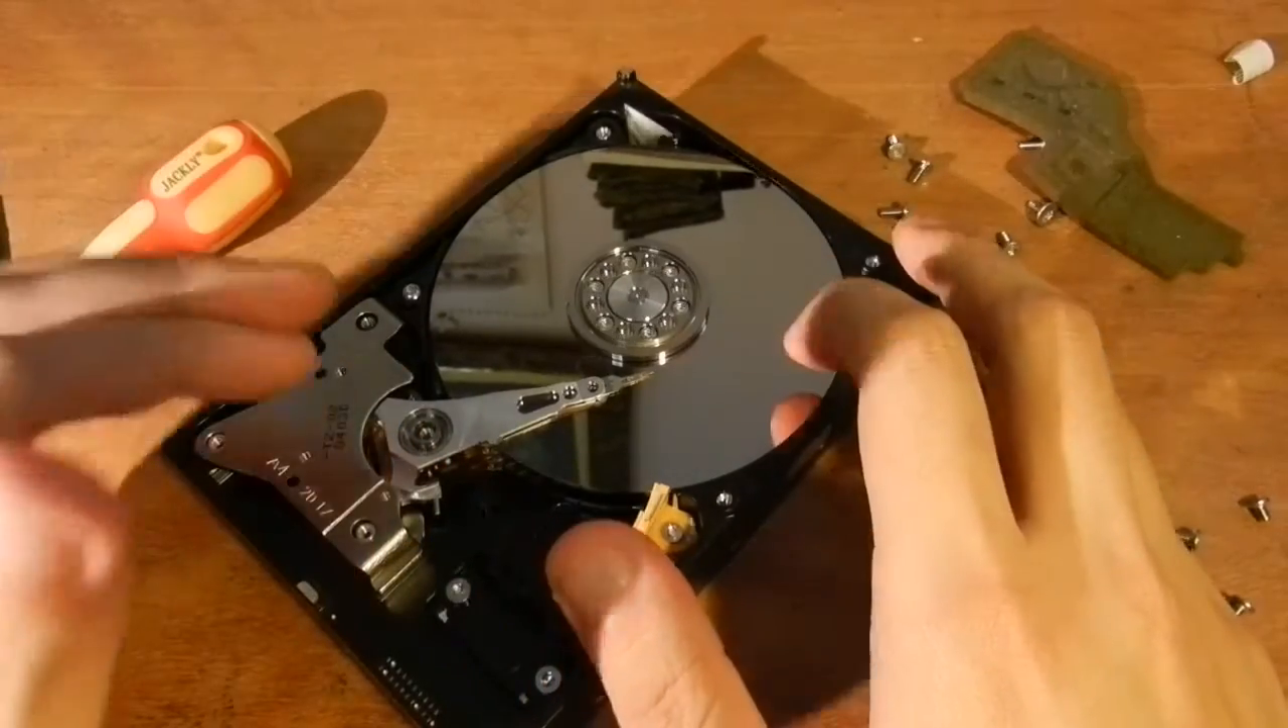What I've just gotten rid of is, of course, the cover plate, and well, basically, this is the read head, which is supposed to swing over the surface of the drive like this.